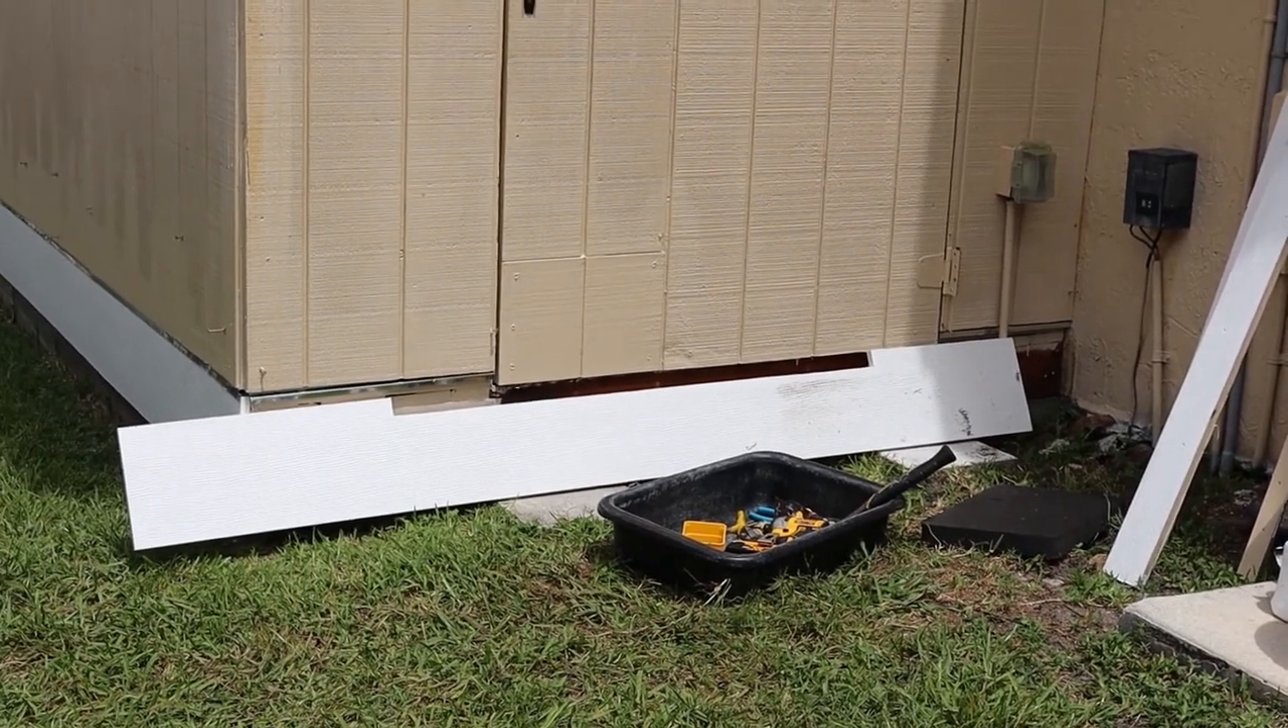I'm about to put up the last piece of trim board. You can see there, I had to notch it for the door.